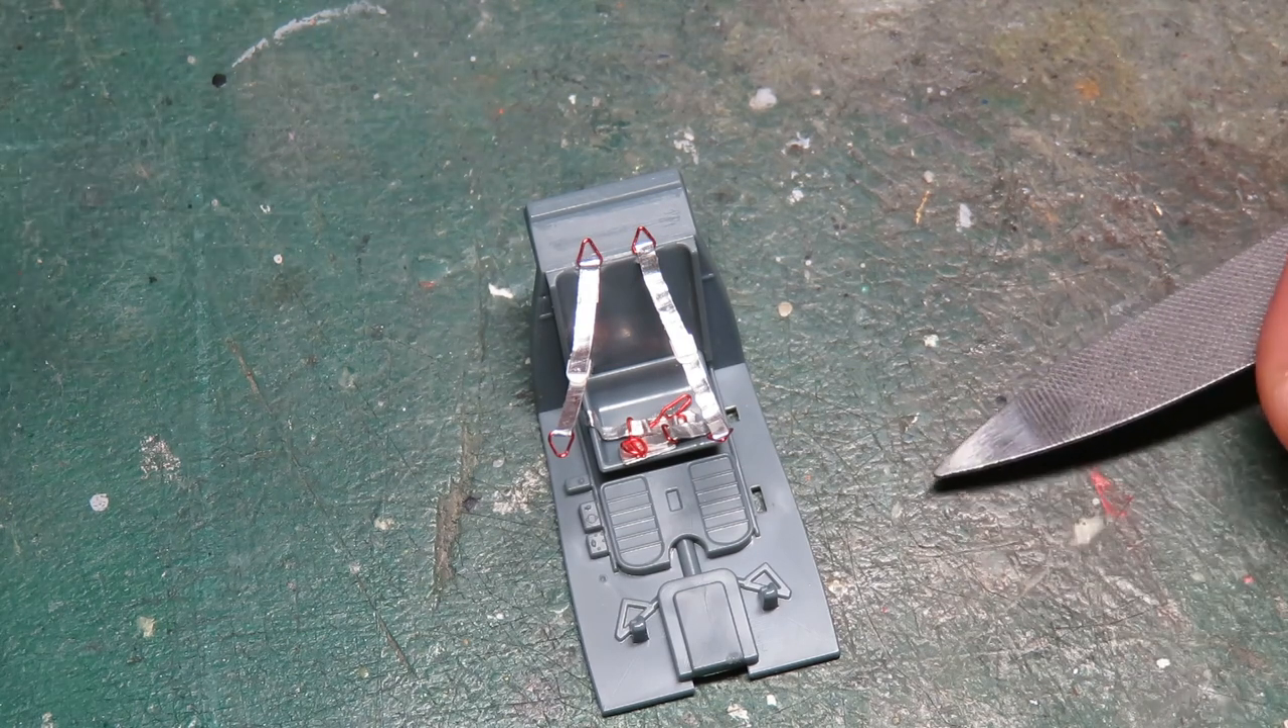What I went ahead and did is I glued on the top buckles here.